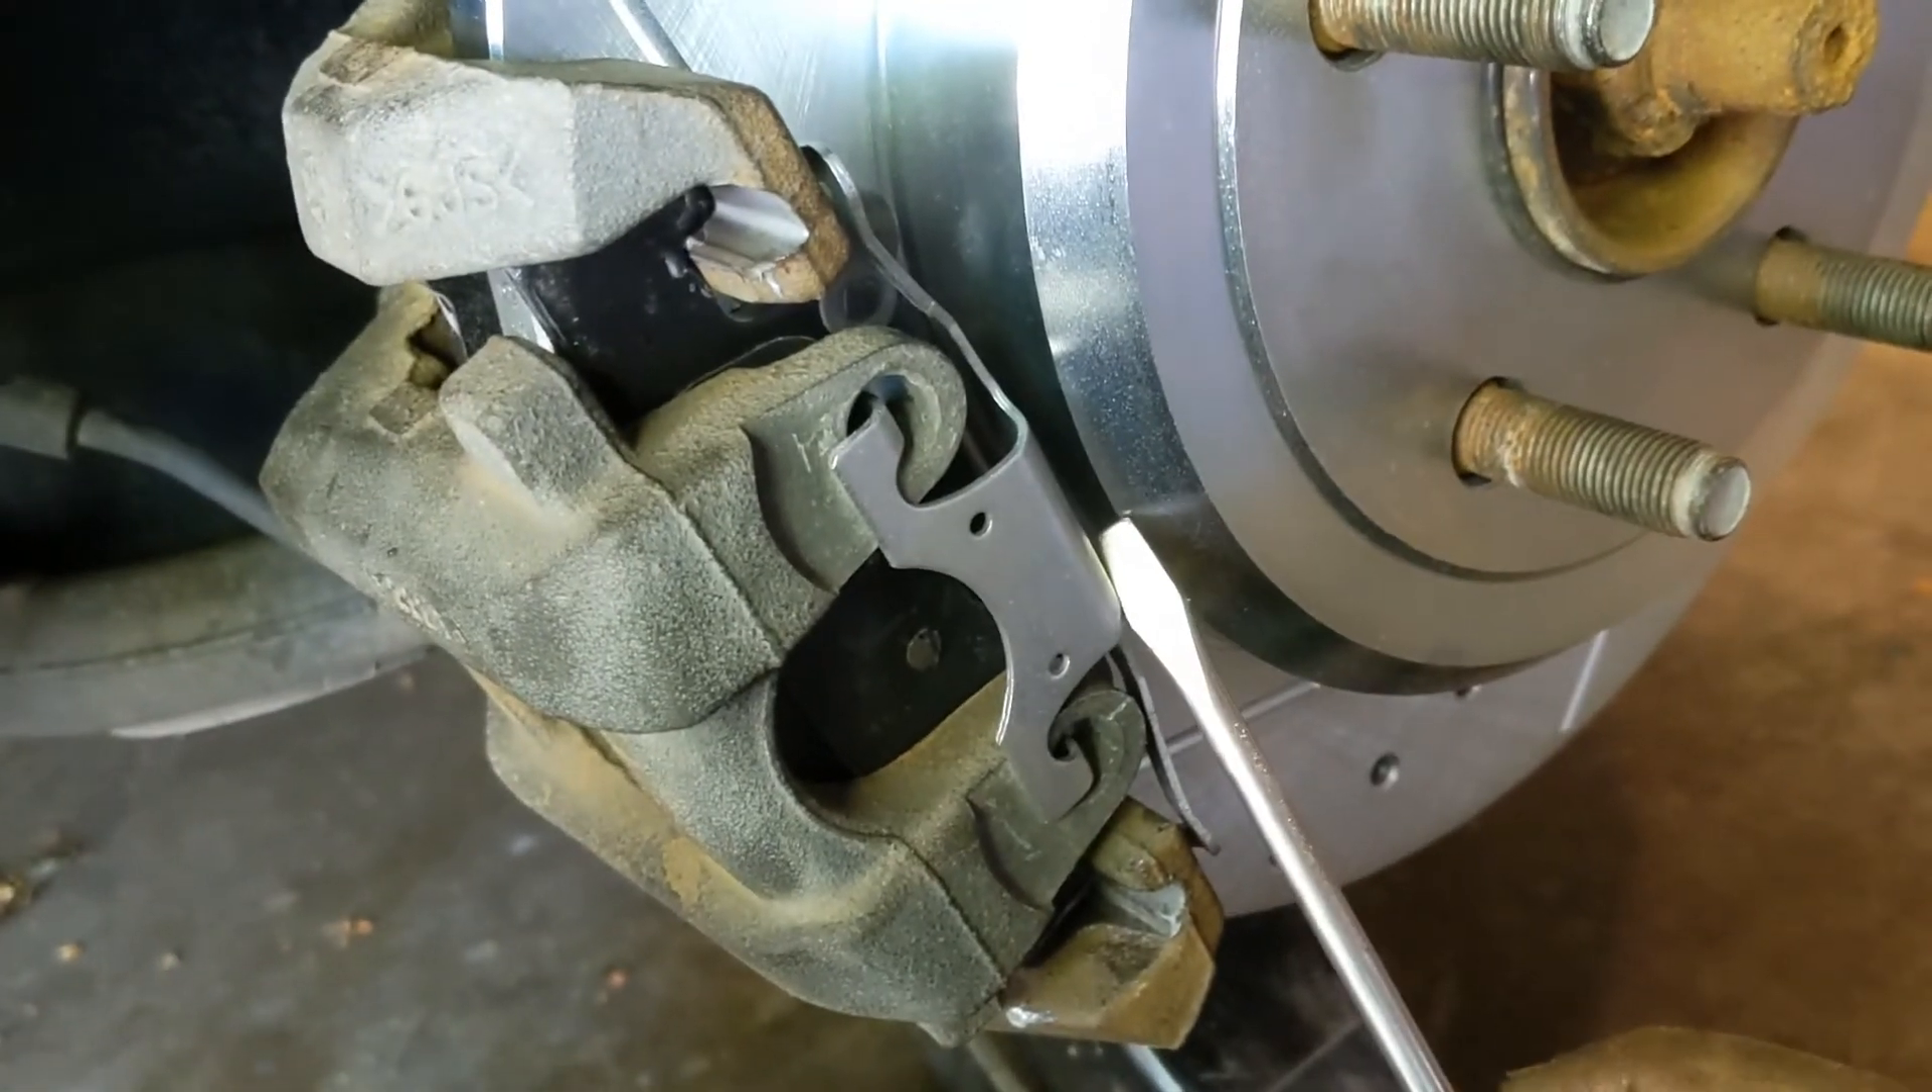Okay, I got the rattle clip on.